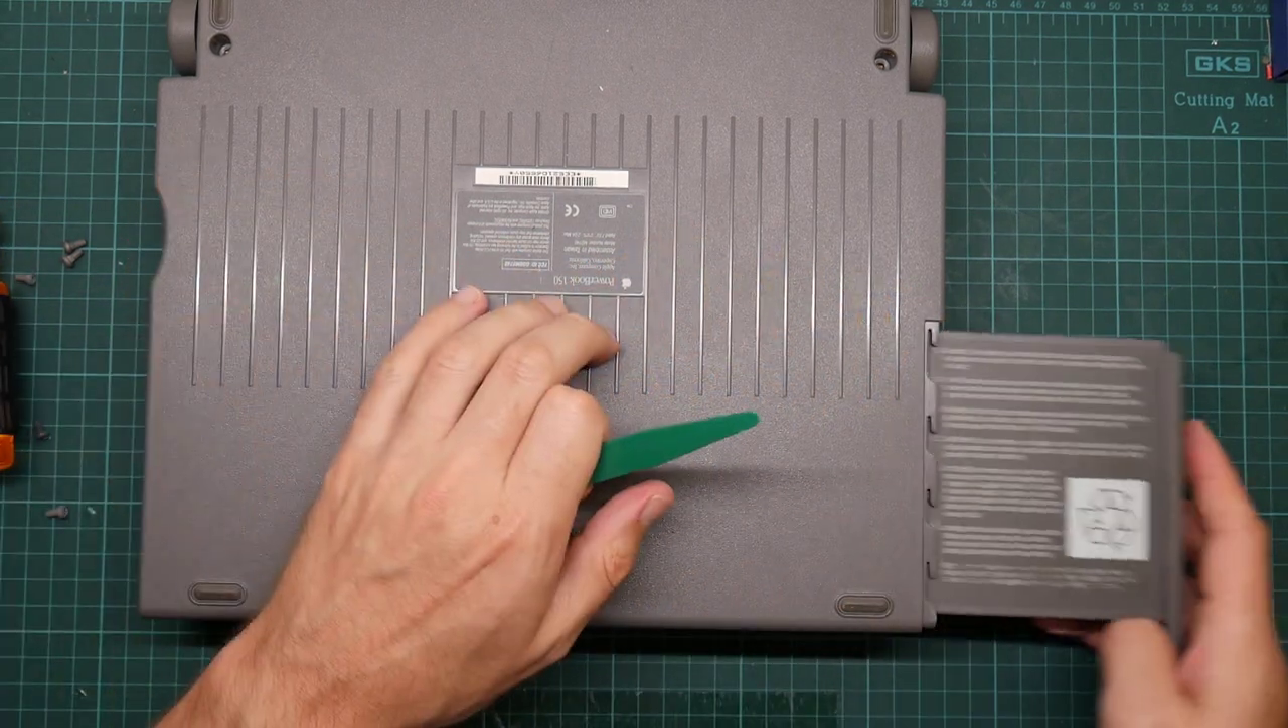OK, I forgot to take the battery out.